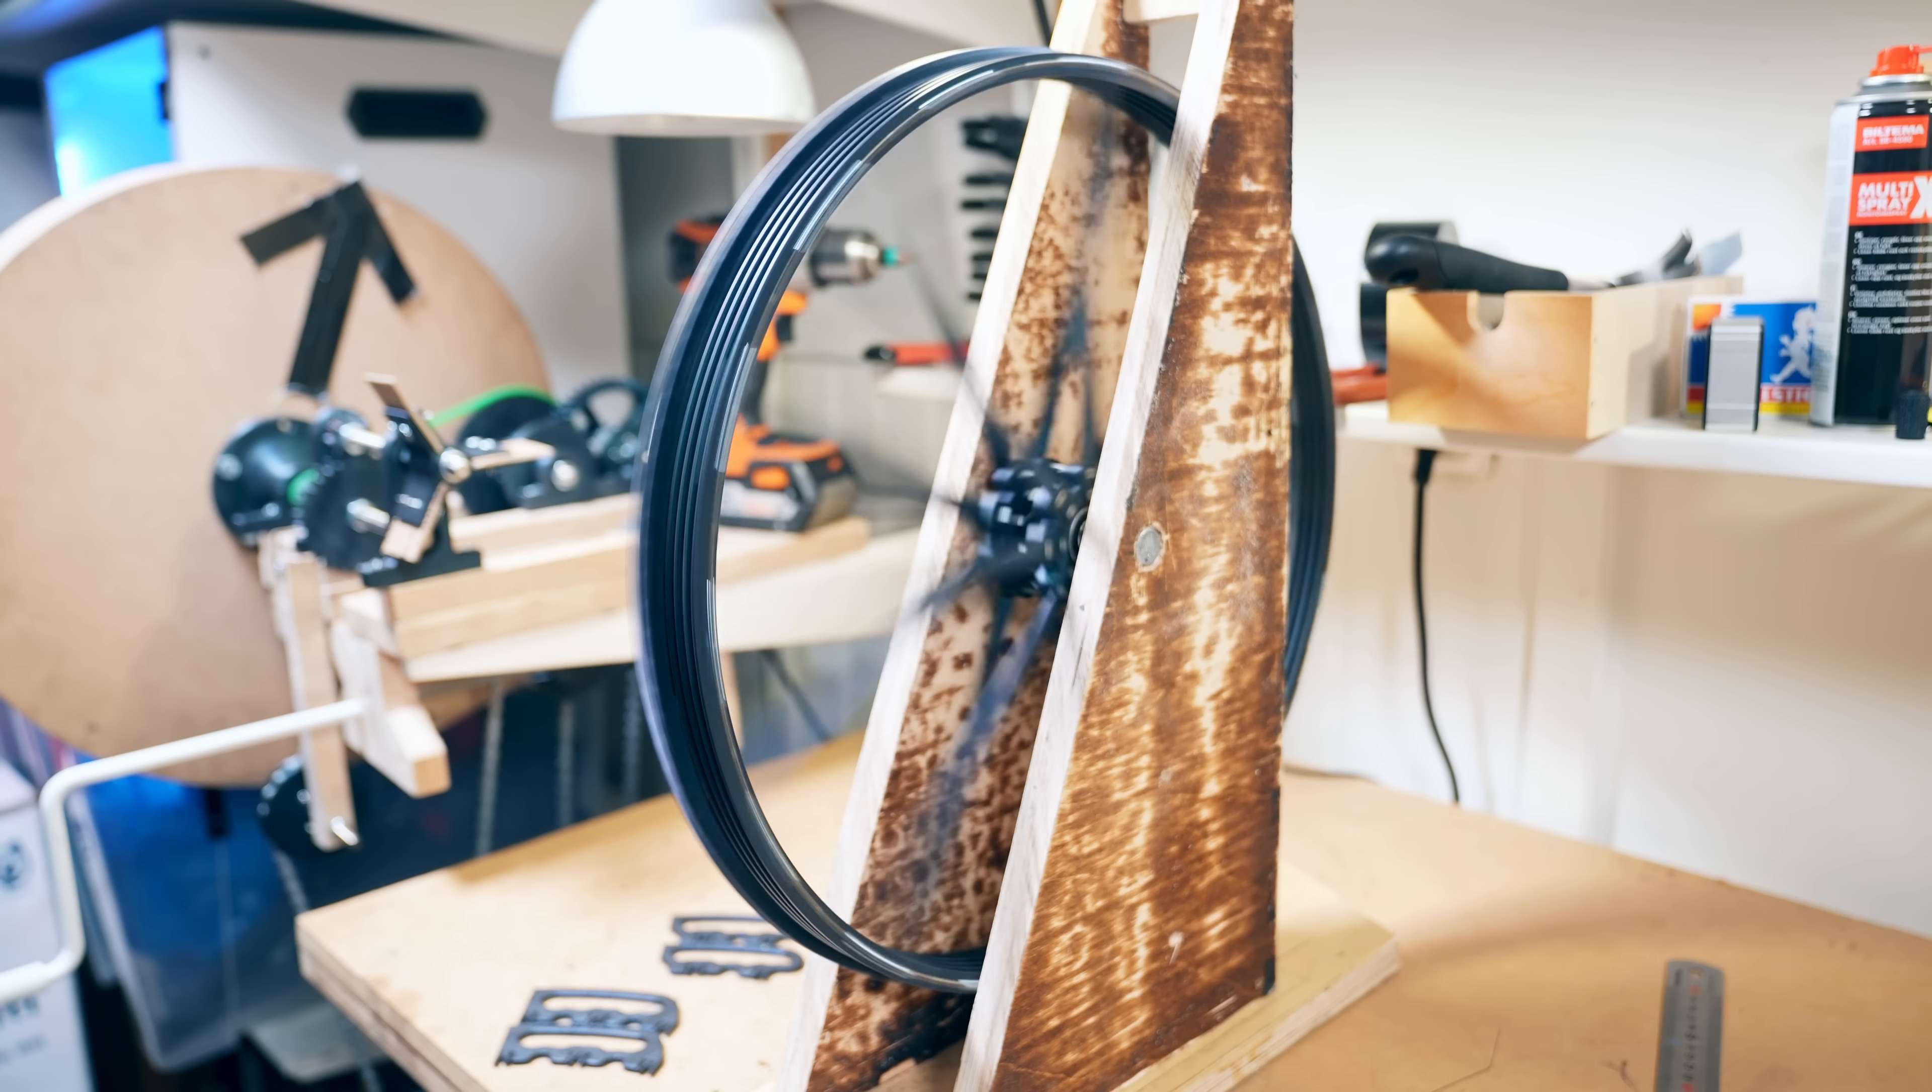Connecting the spokes to the hubs and the wheel is done. I used some recycled scrap bits of plywood to build the stand for the wheel and the whole prototype is finished and I really really love this prototype.